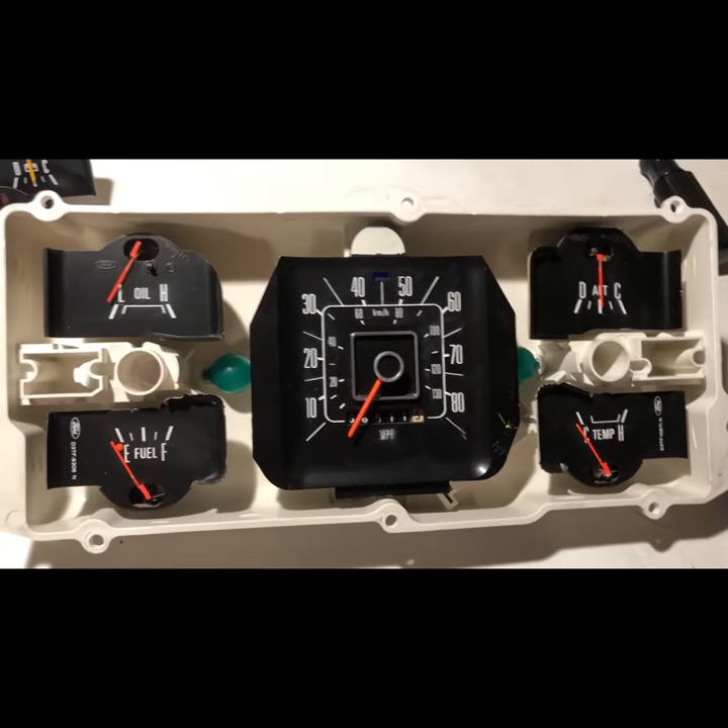Um, and then I believe I can start putting my bulbs back in. All the gauges are installed.